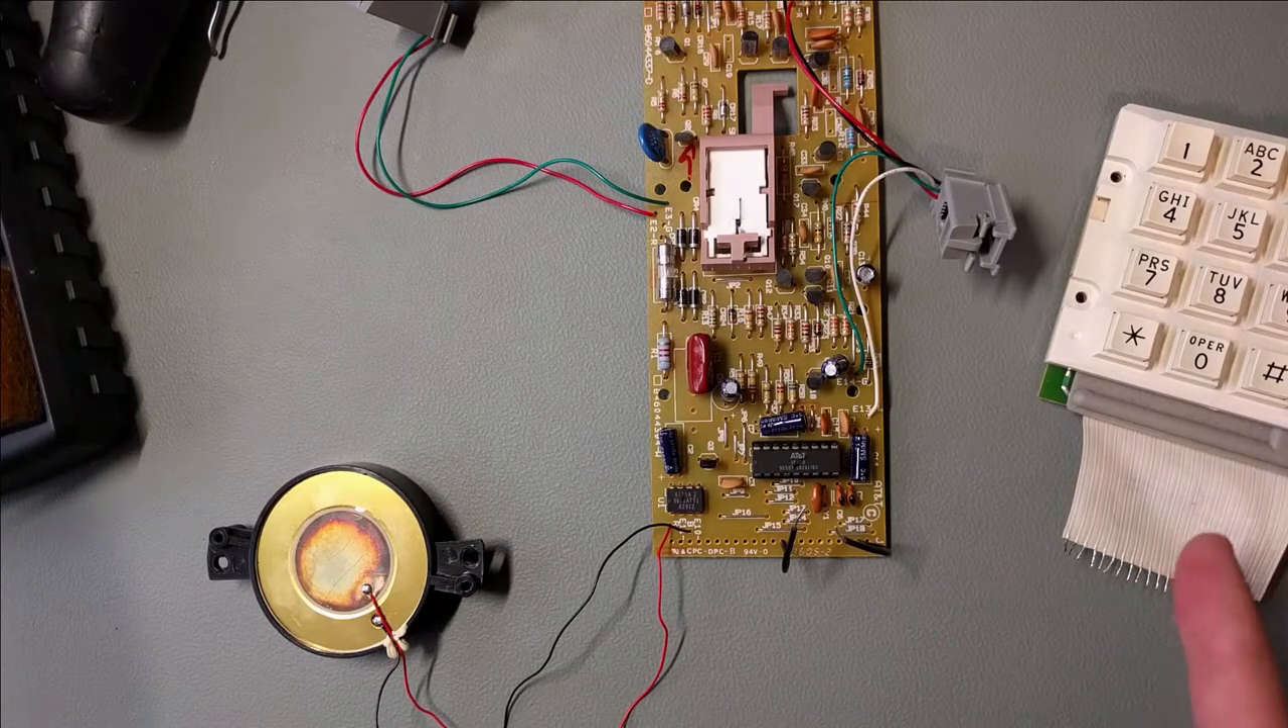Okay, so I've removed the keypad.